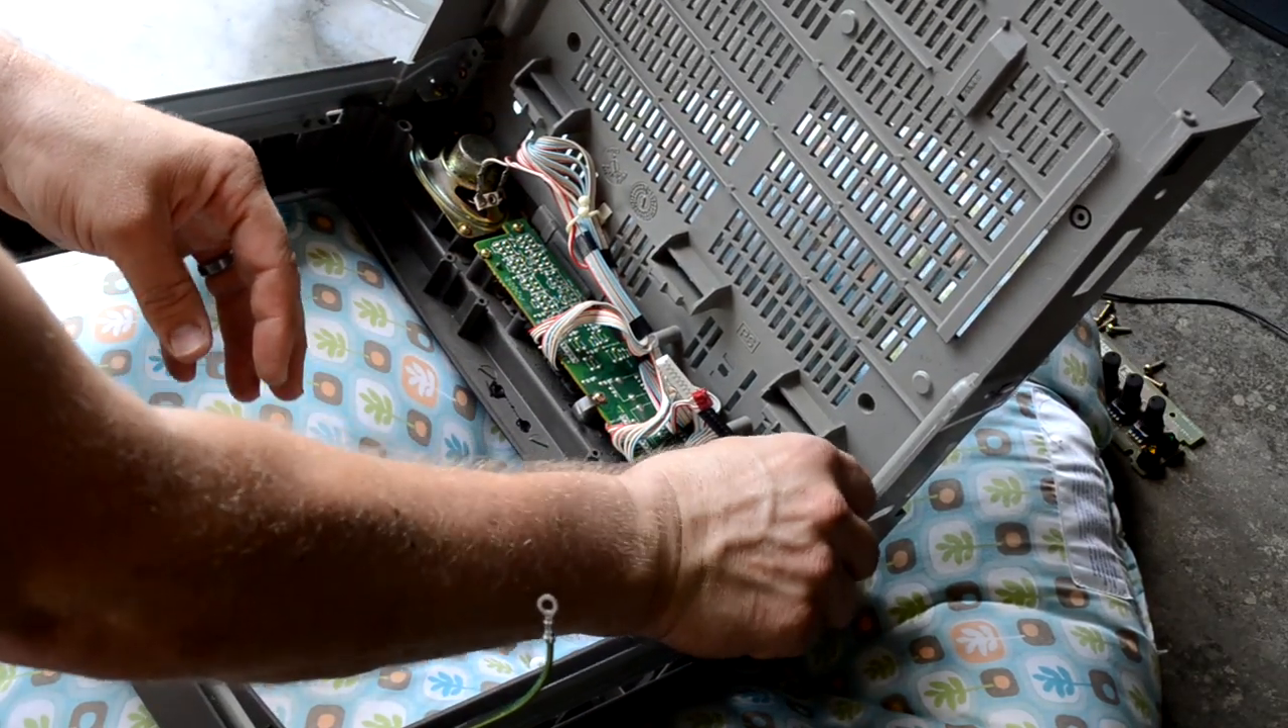So there's my board it's installed.